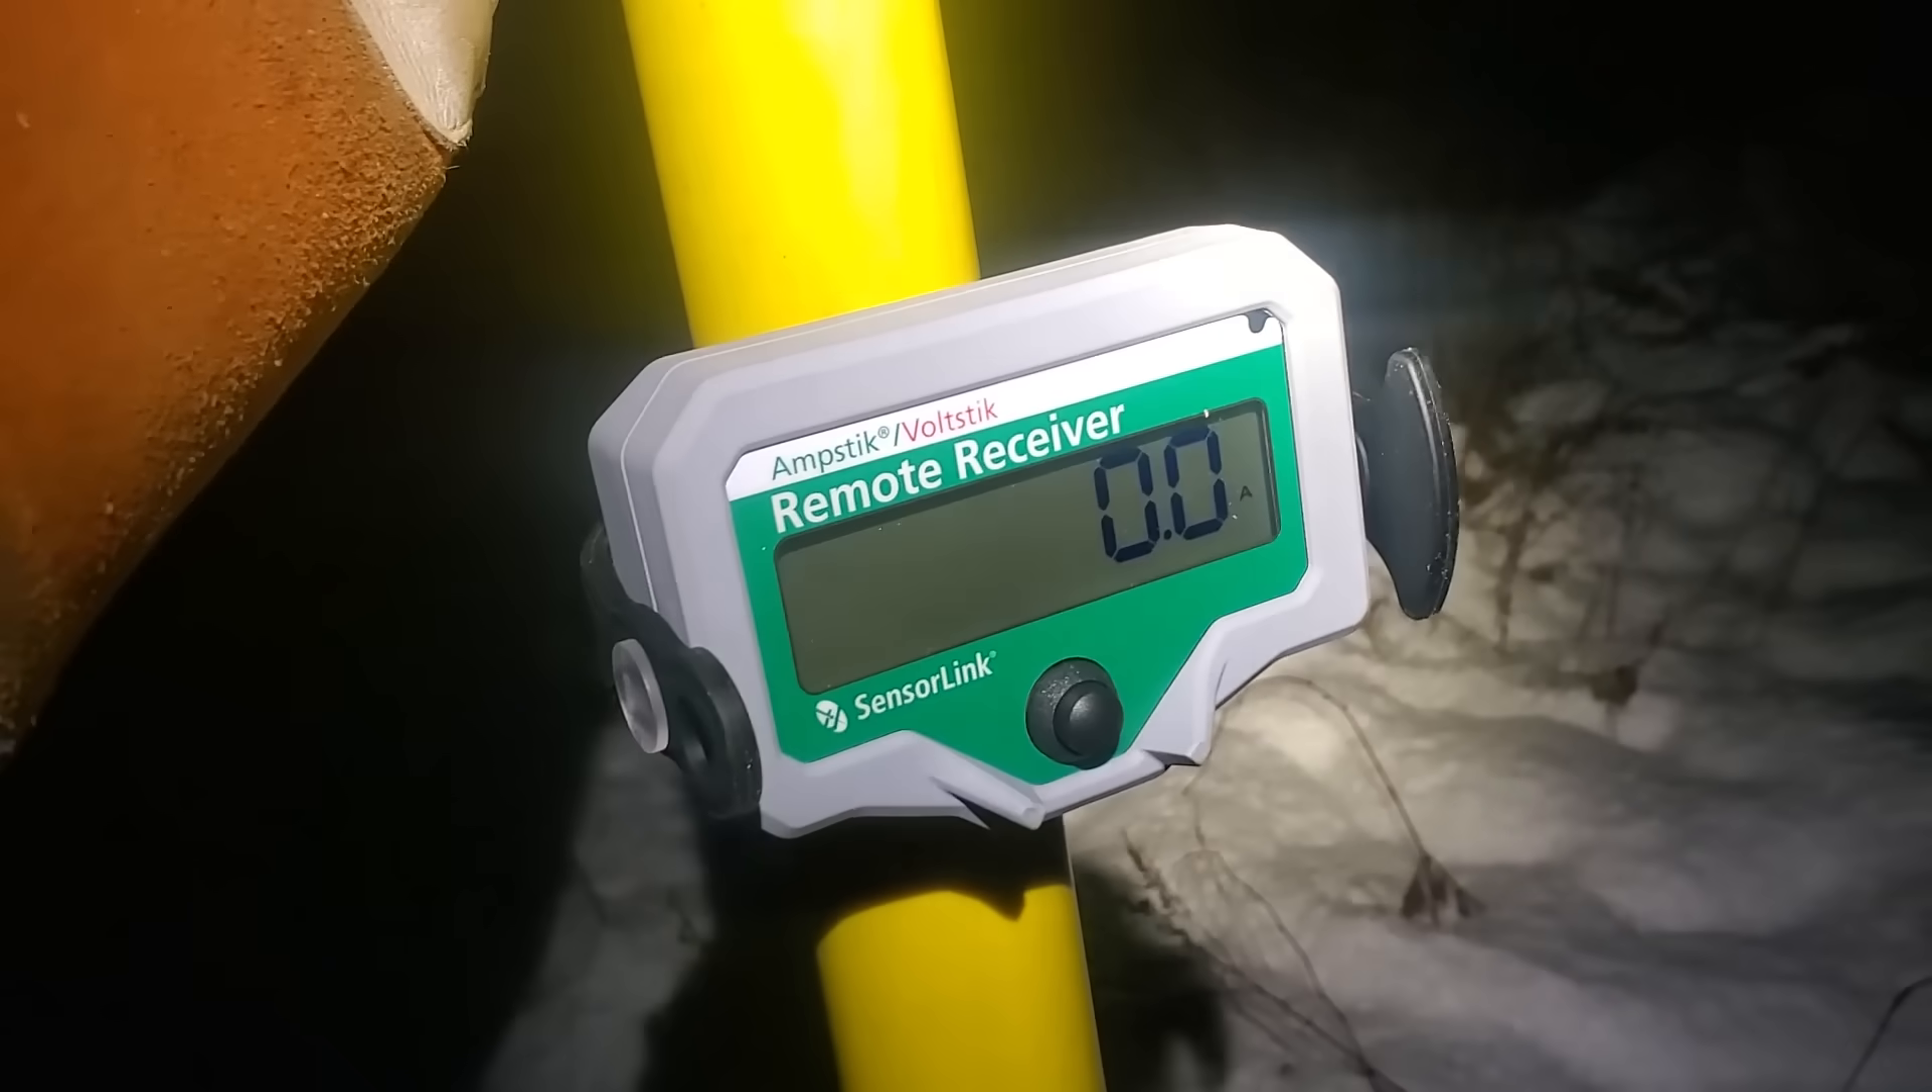So one thing we did do we did mount the receiver right to the hot stick.